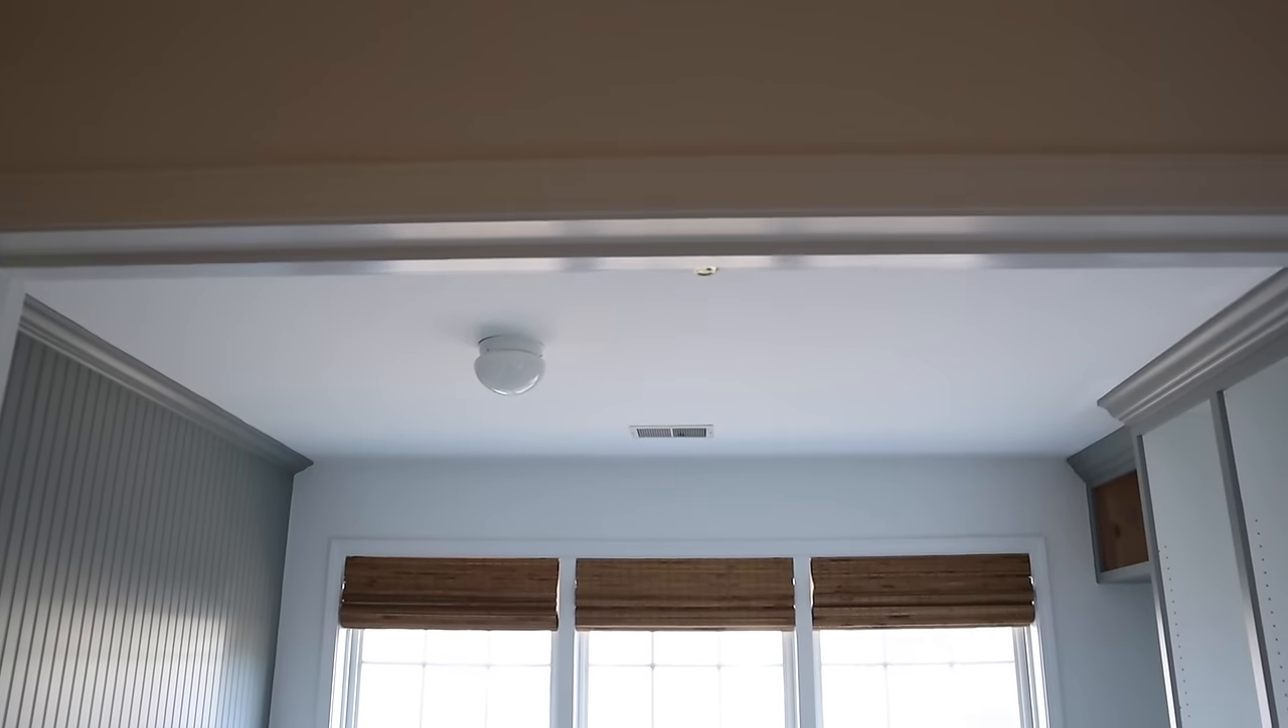When we built the wall the light was no longer centered in the room.